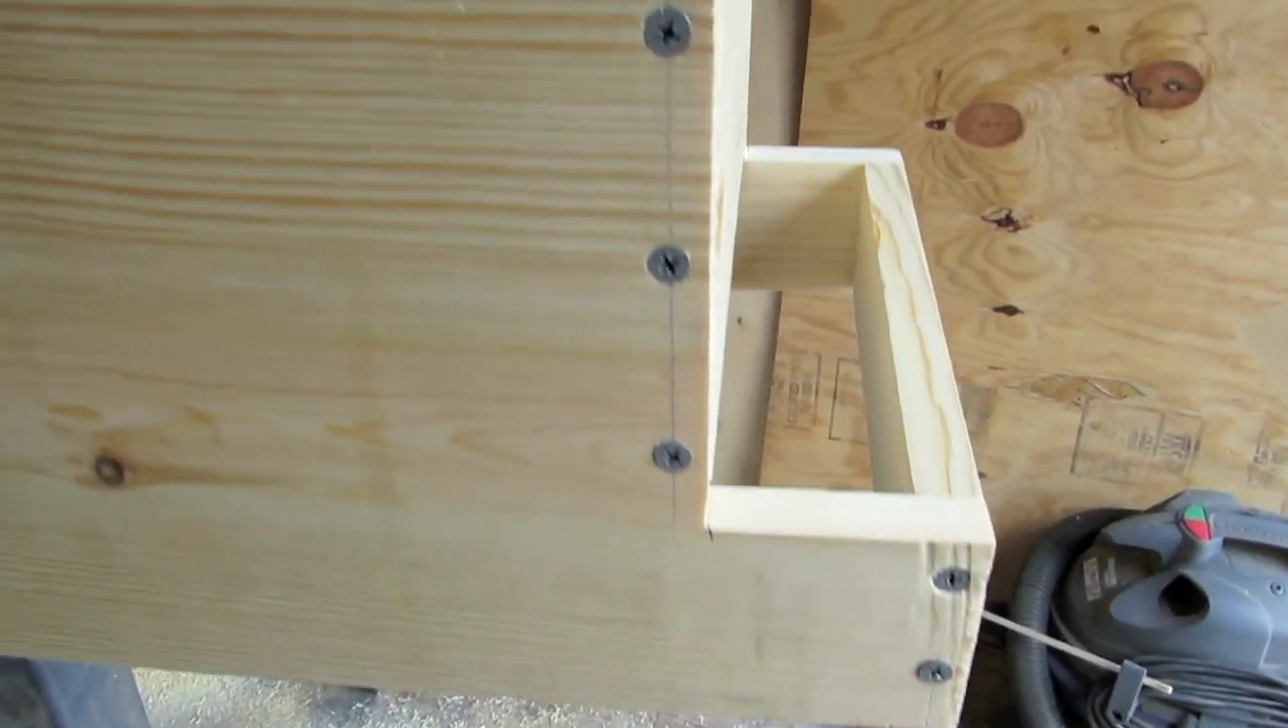I've got the bigger heads on the outside holding the end pieces in.